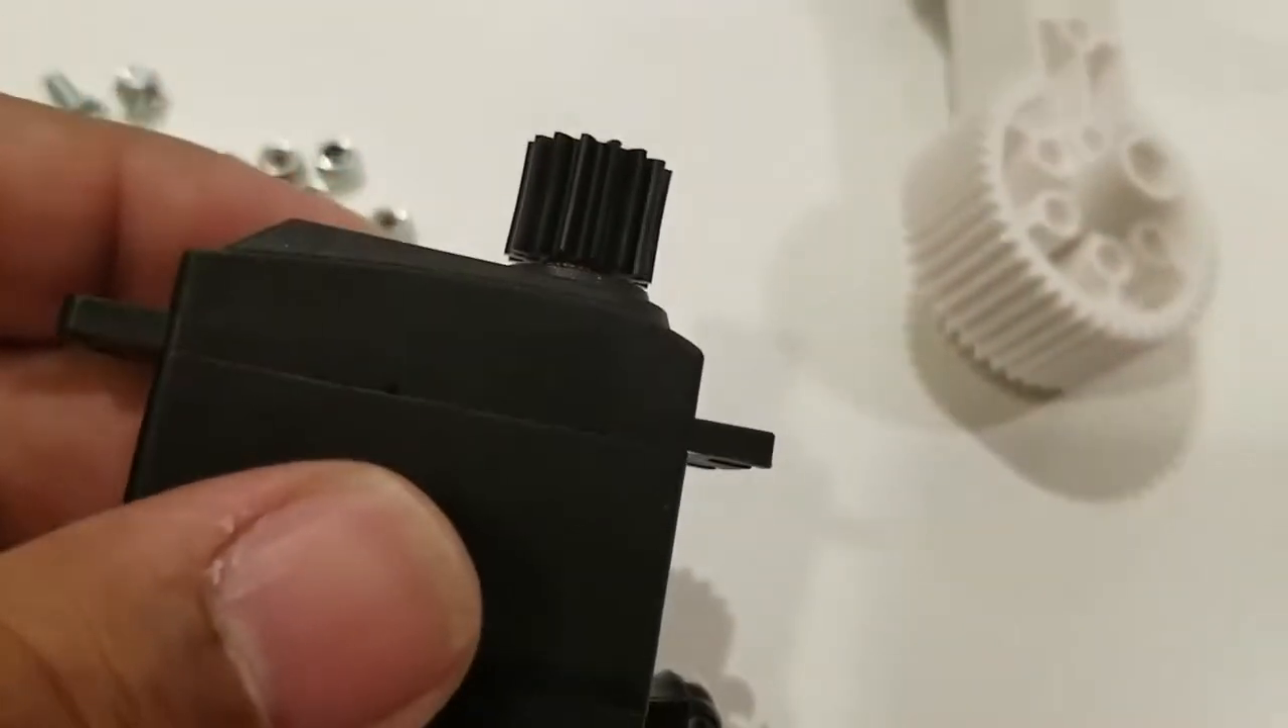So you should see that the servo gear is on the servo pretty nicely.